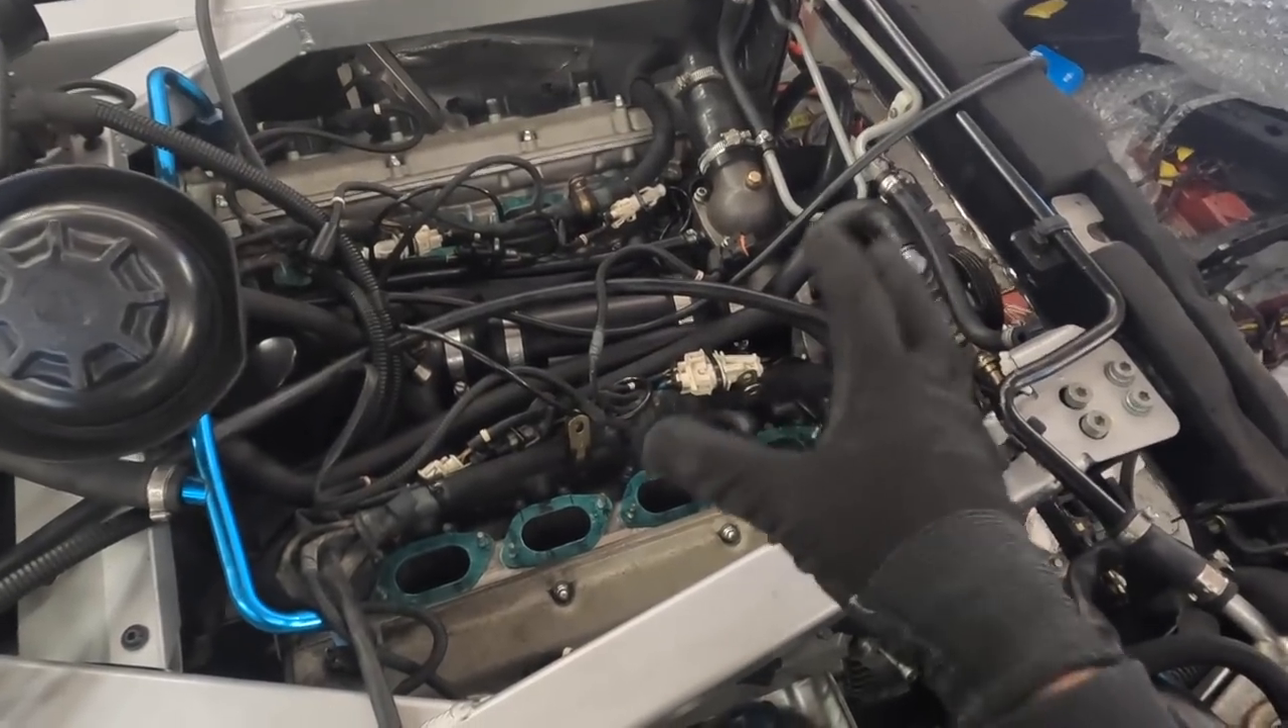Okay, we have a fresh set of gaskets on for the plenum chamber.